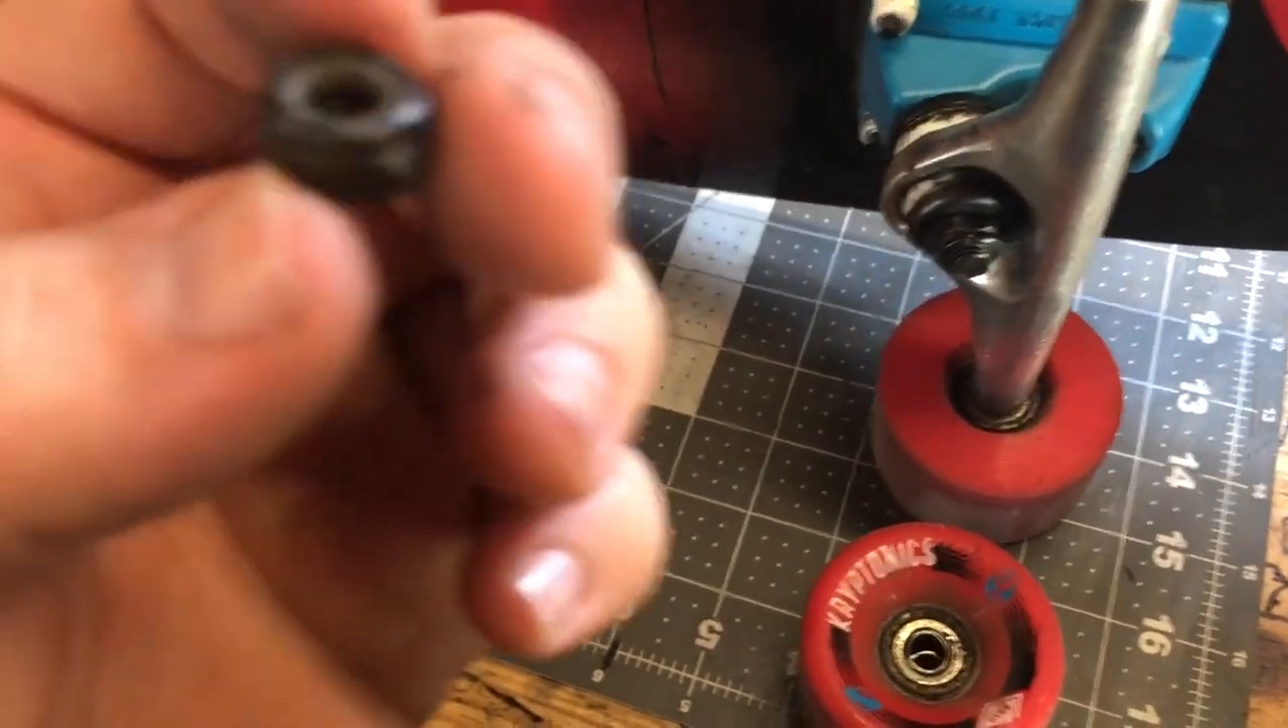So here we have the wheel removed from the truck.